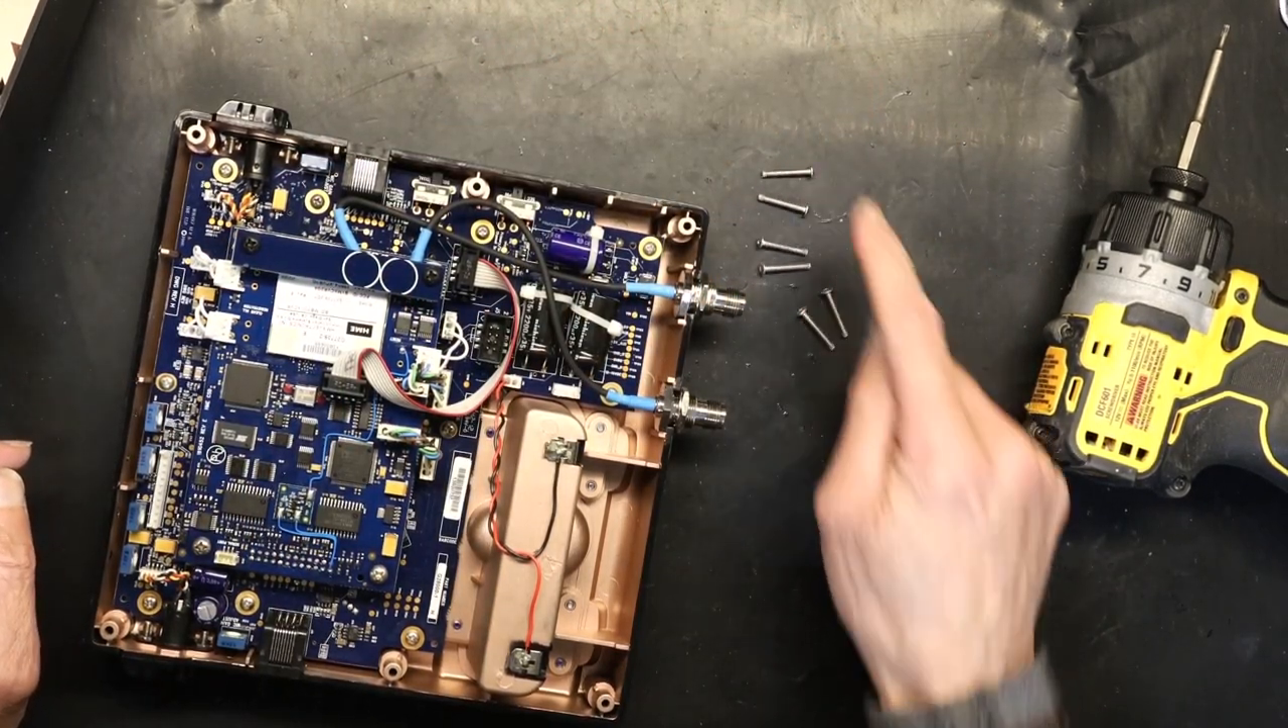So now I have all six screws as you can see one two three four five six all six screws are out.